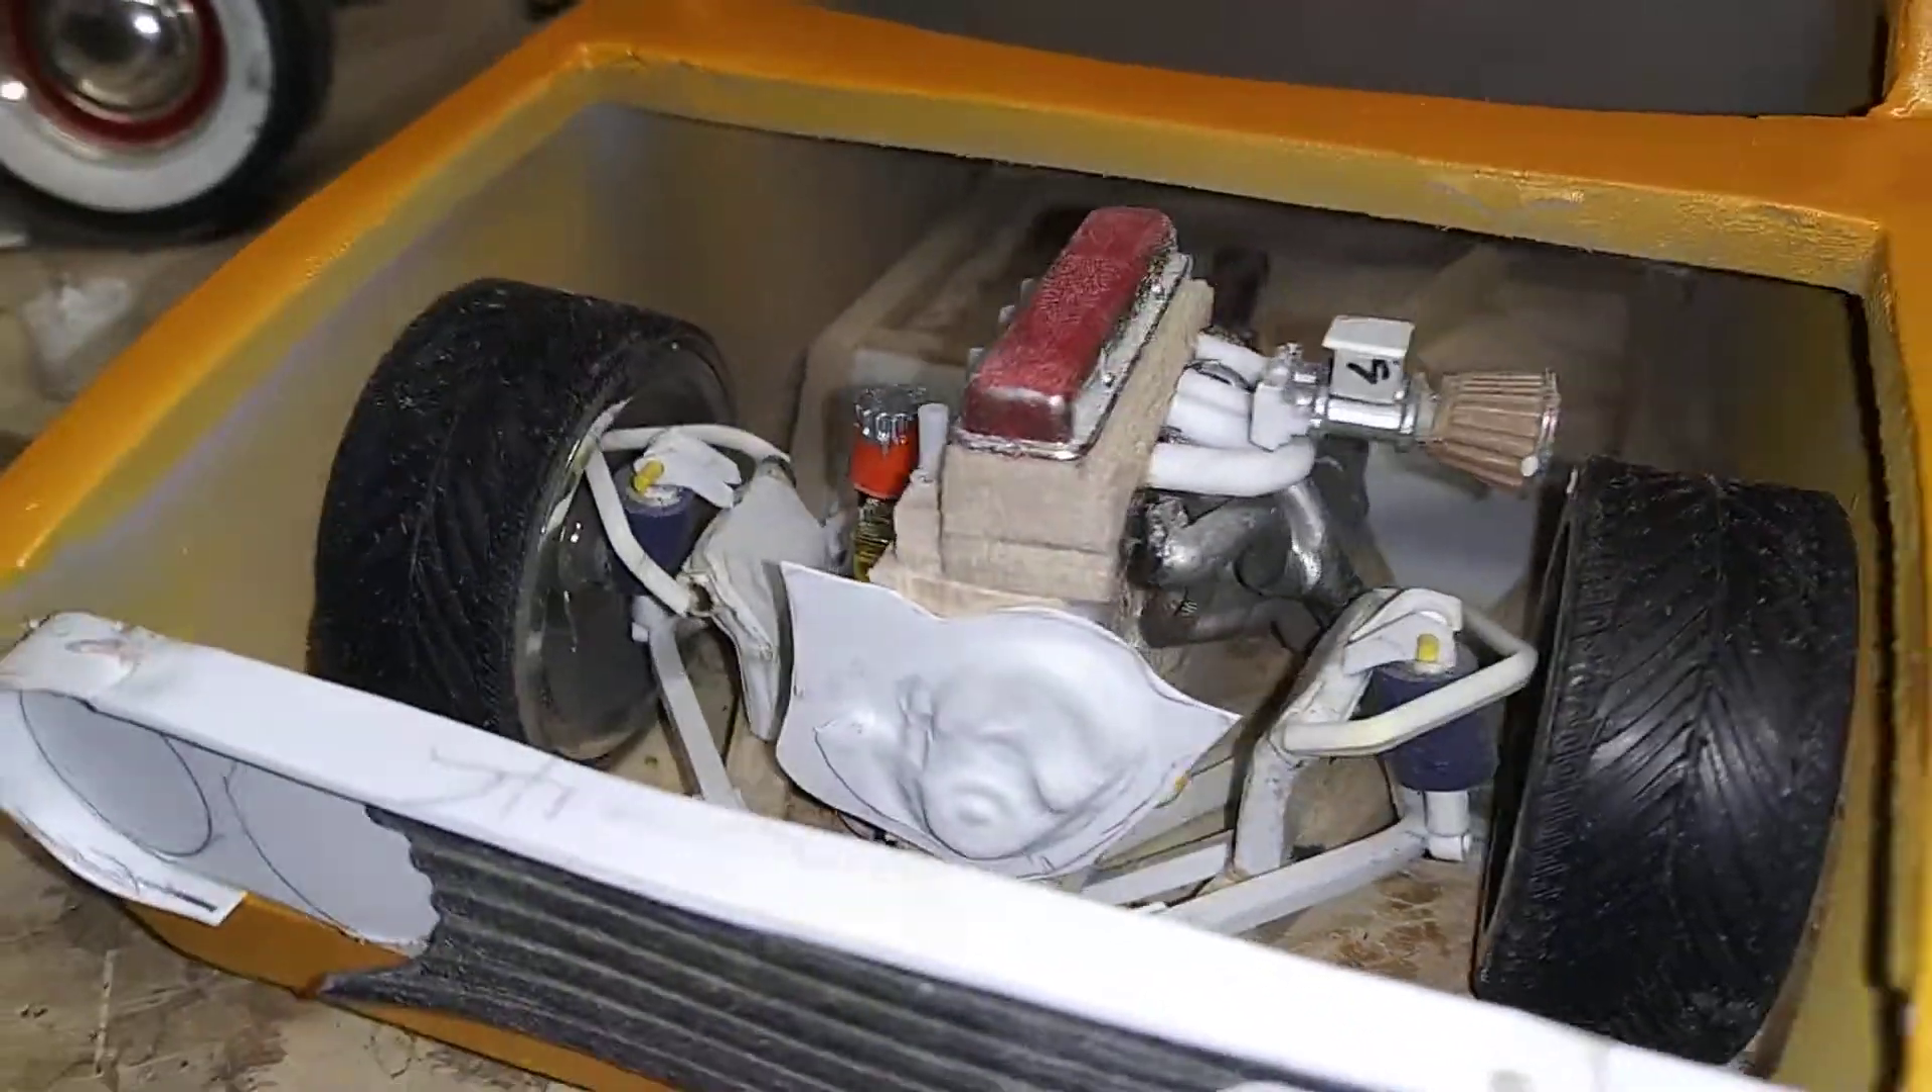I got the chassis started. And a 4 banger in mock up right now.